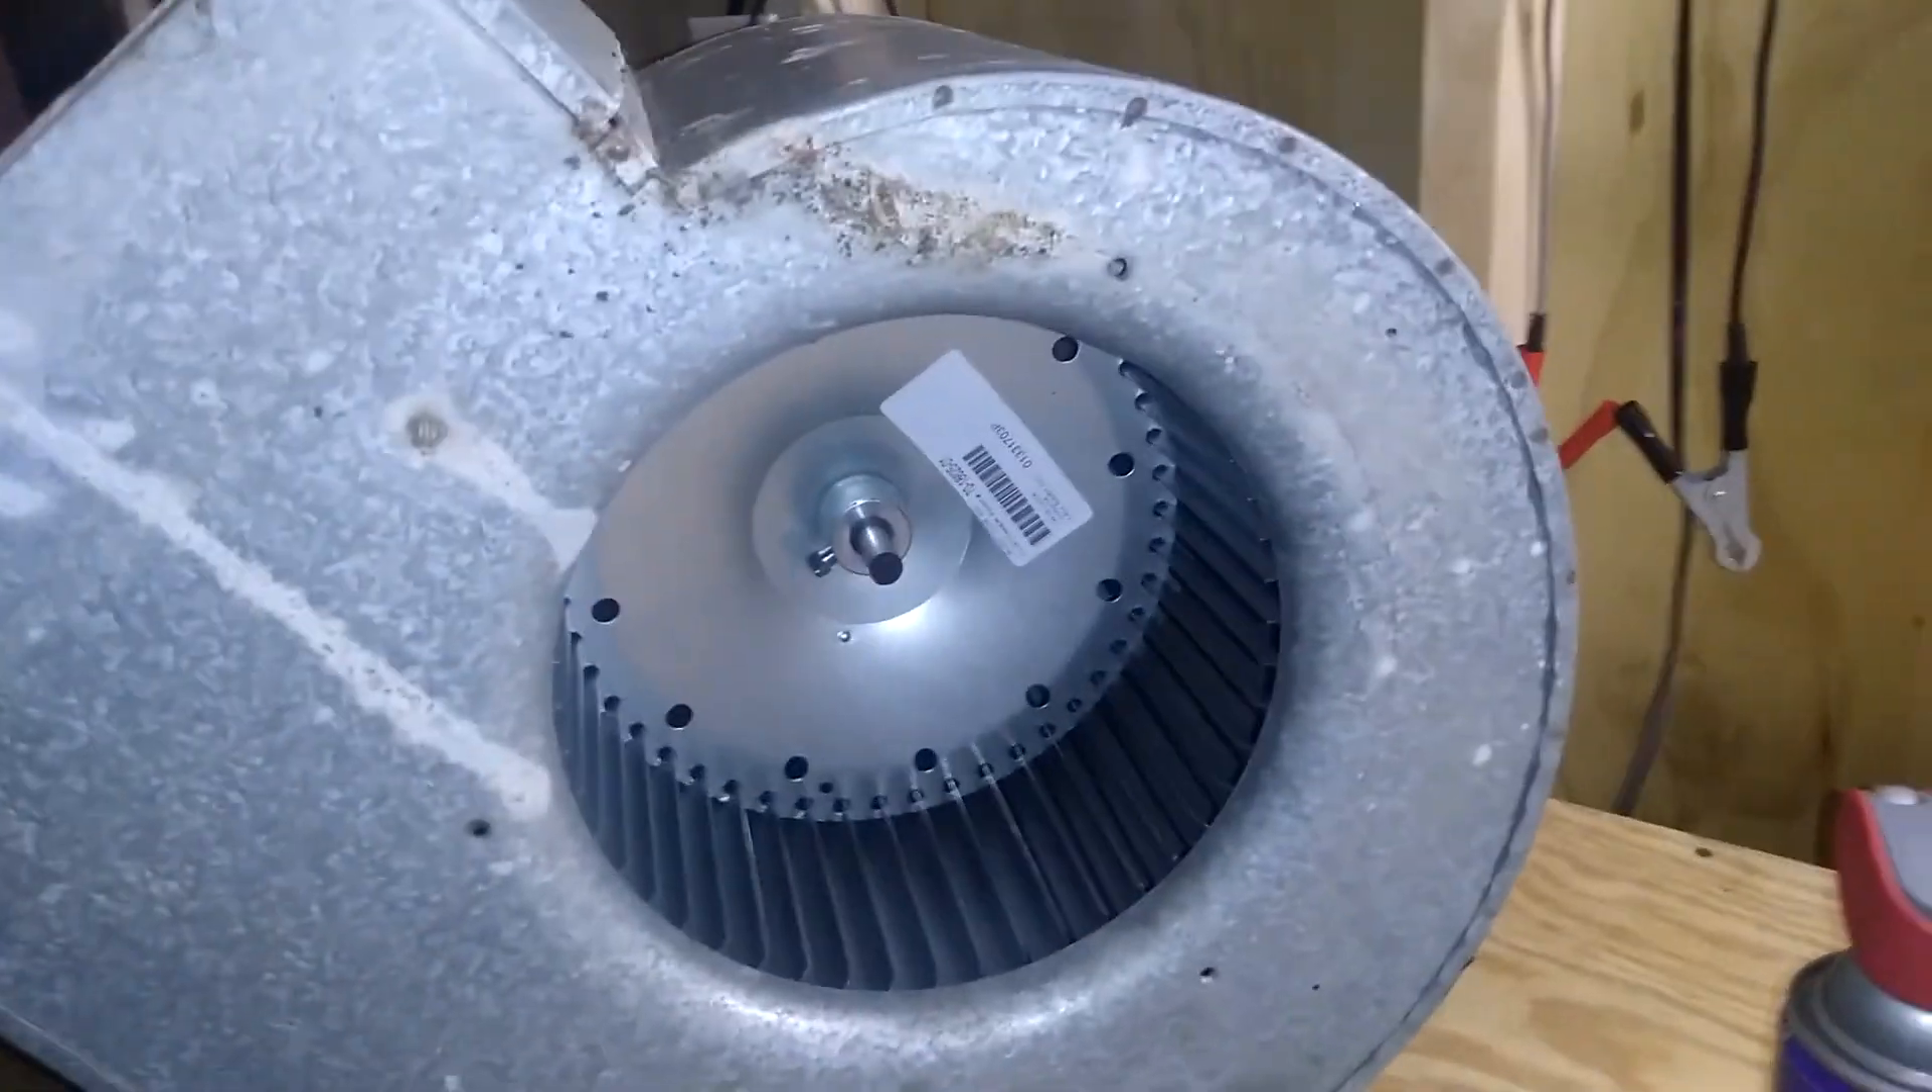We have the blower assembly back together with a new wheel.